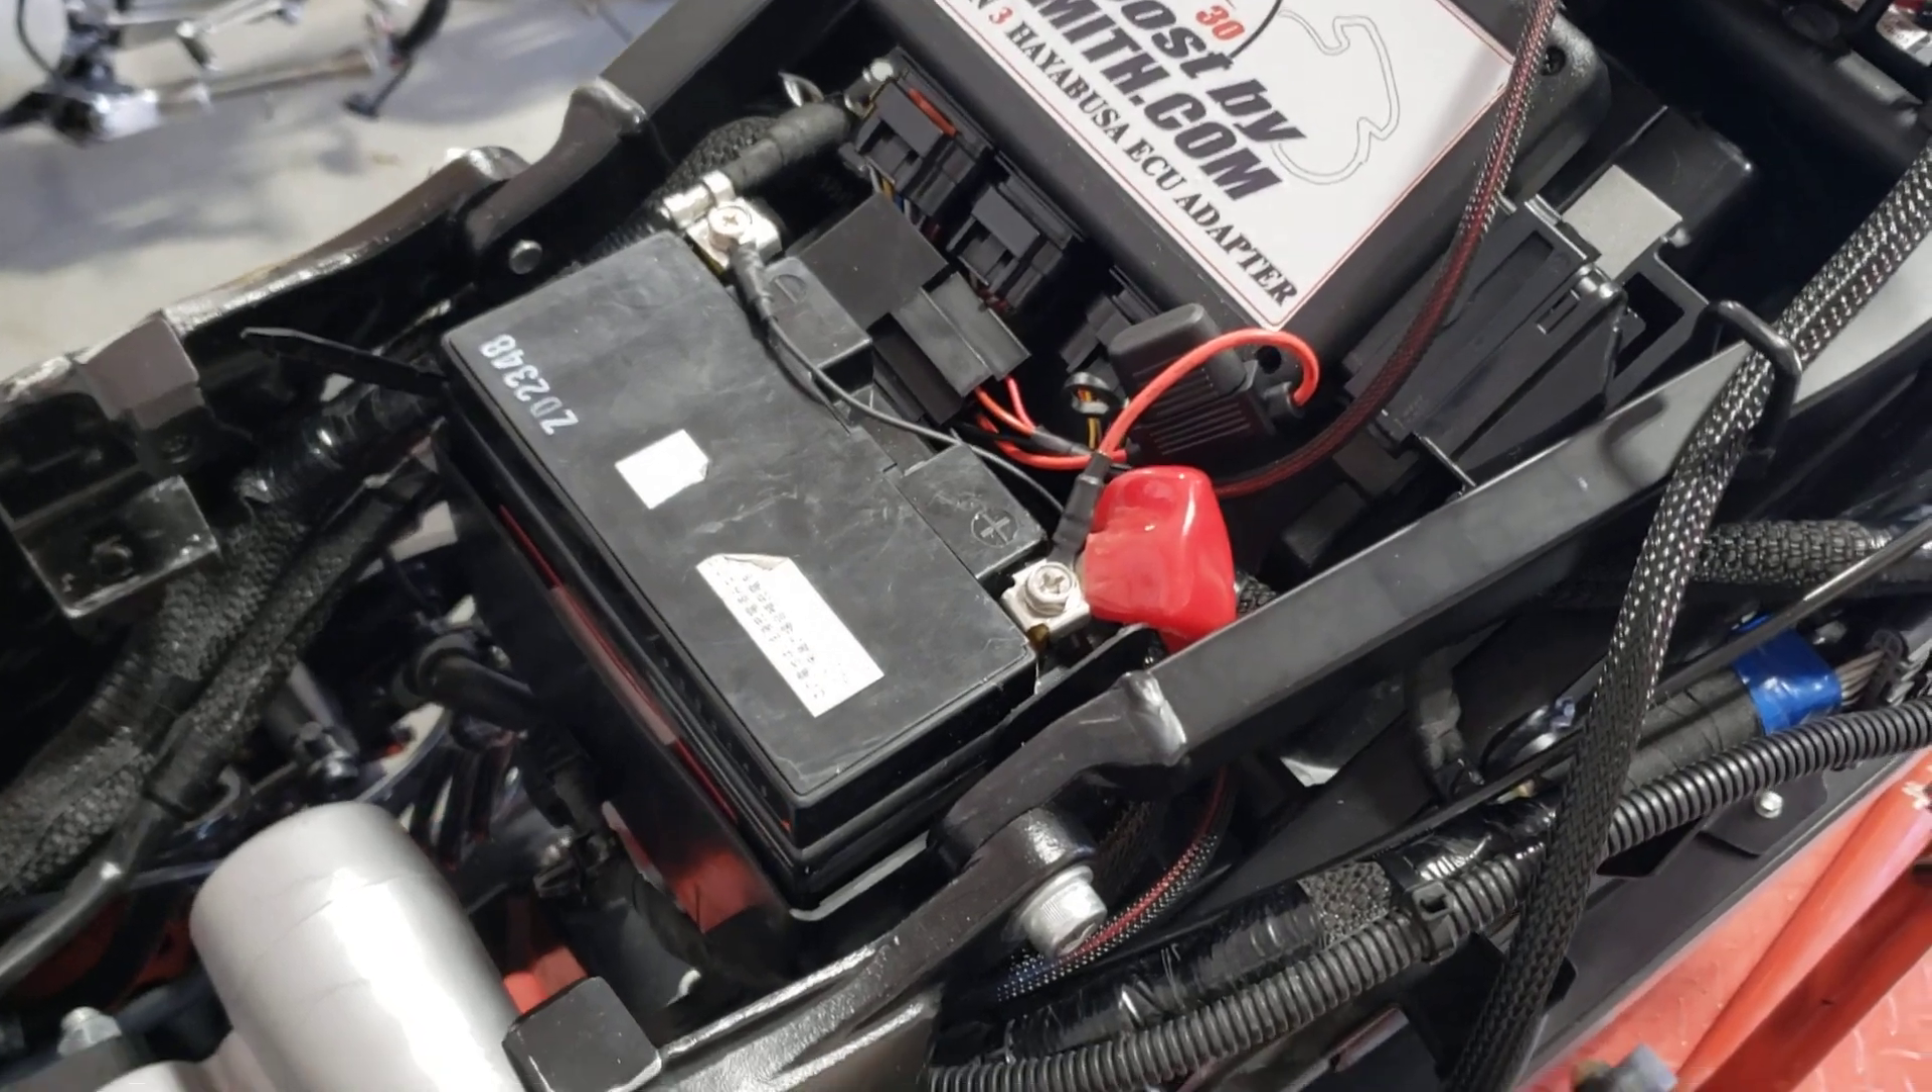Okay, so I went ahead and hooked up to the battery leads here.